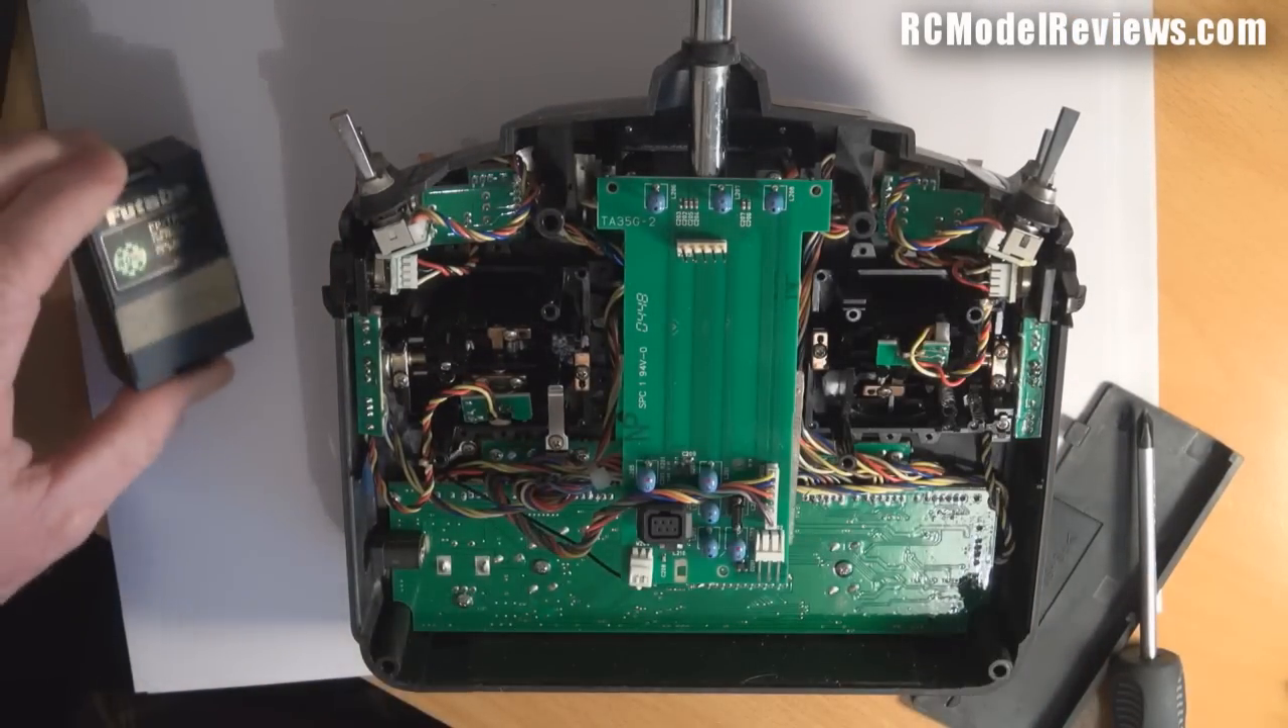Now I've got the back off the transmitter which involved removing the battery and also removing the frequency module and if you look at it you'll notice there's quite a bit of stuff inside these radios.